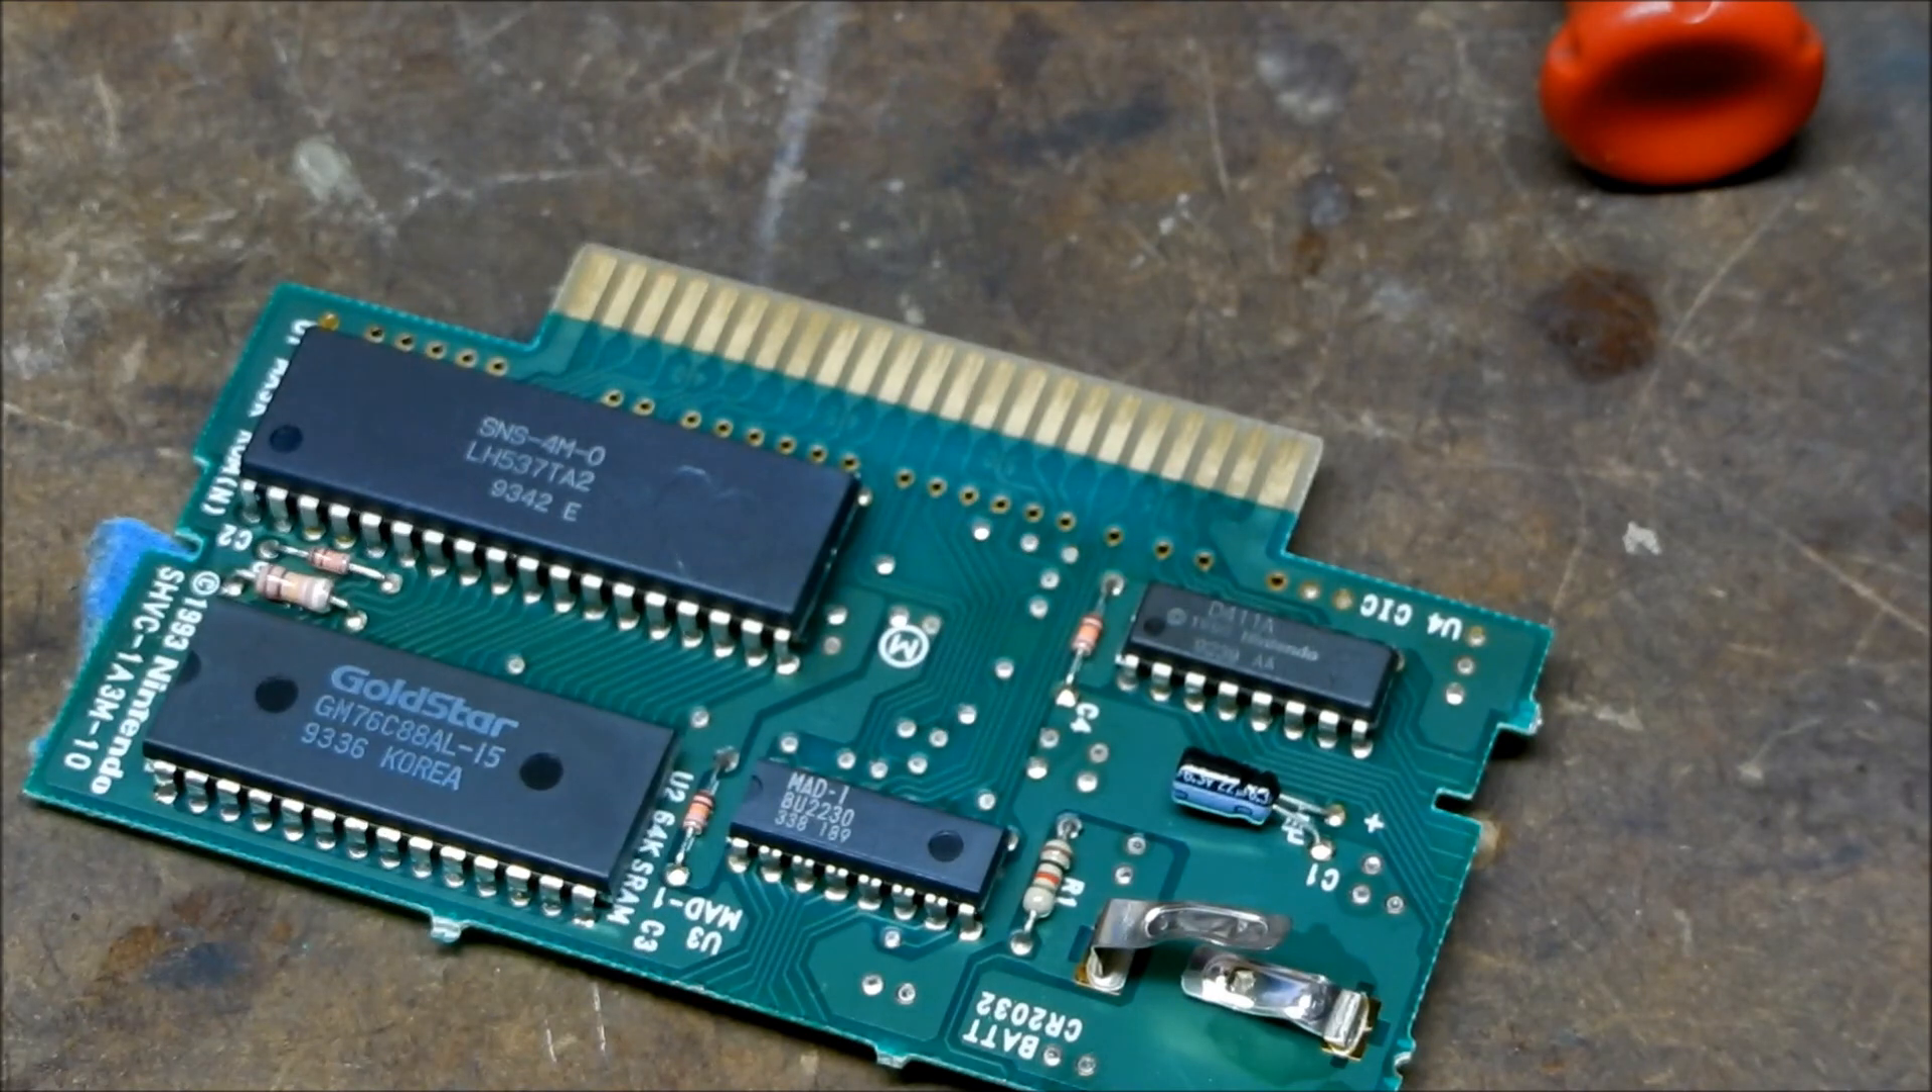We've removed the battery so it looks like complete shit.